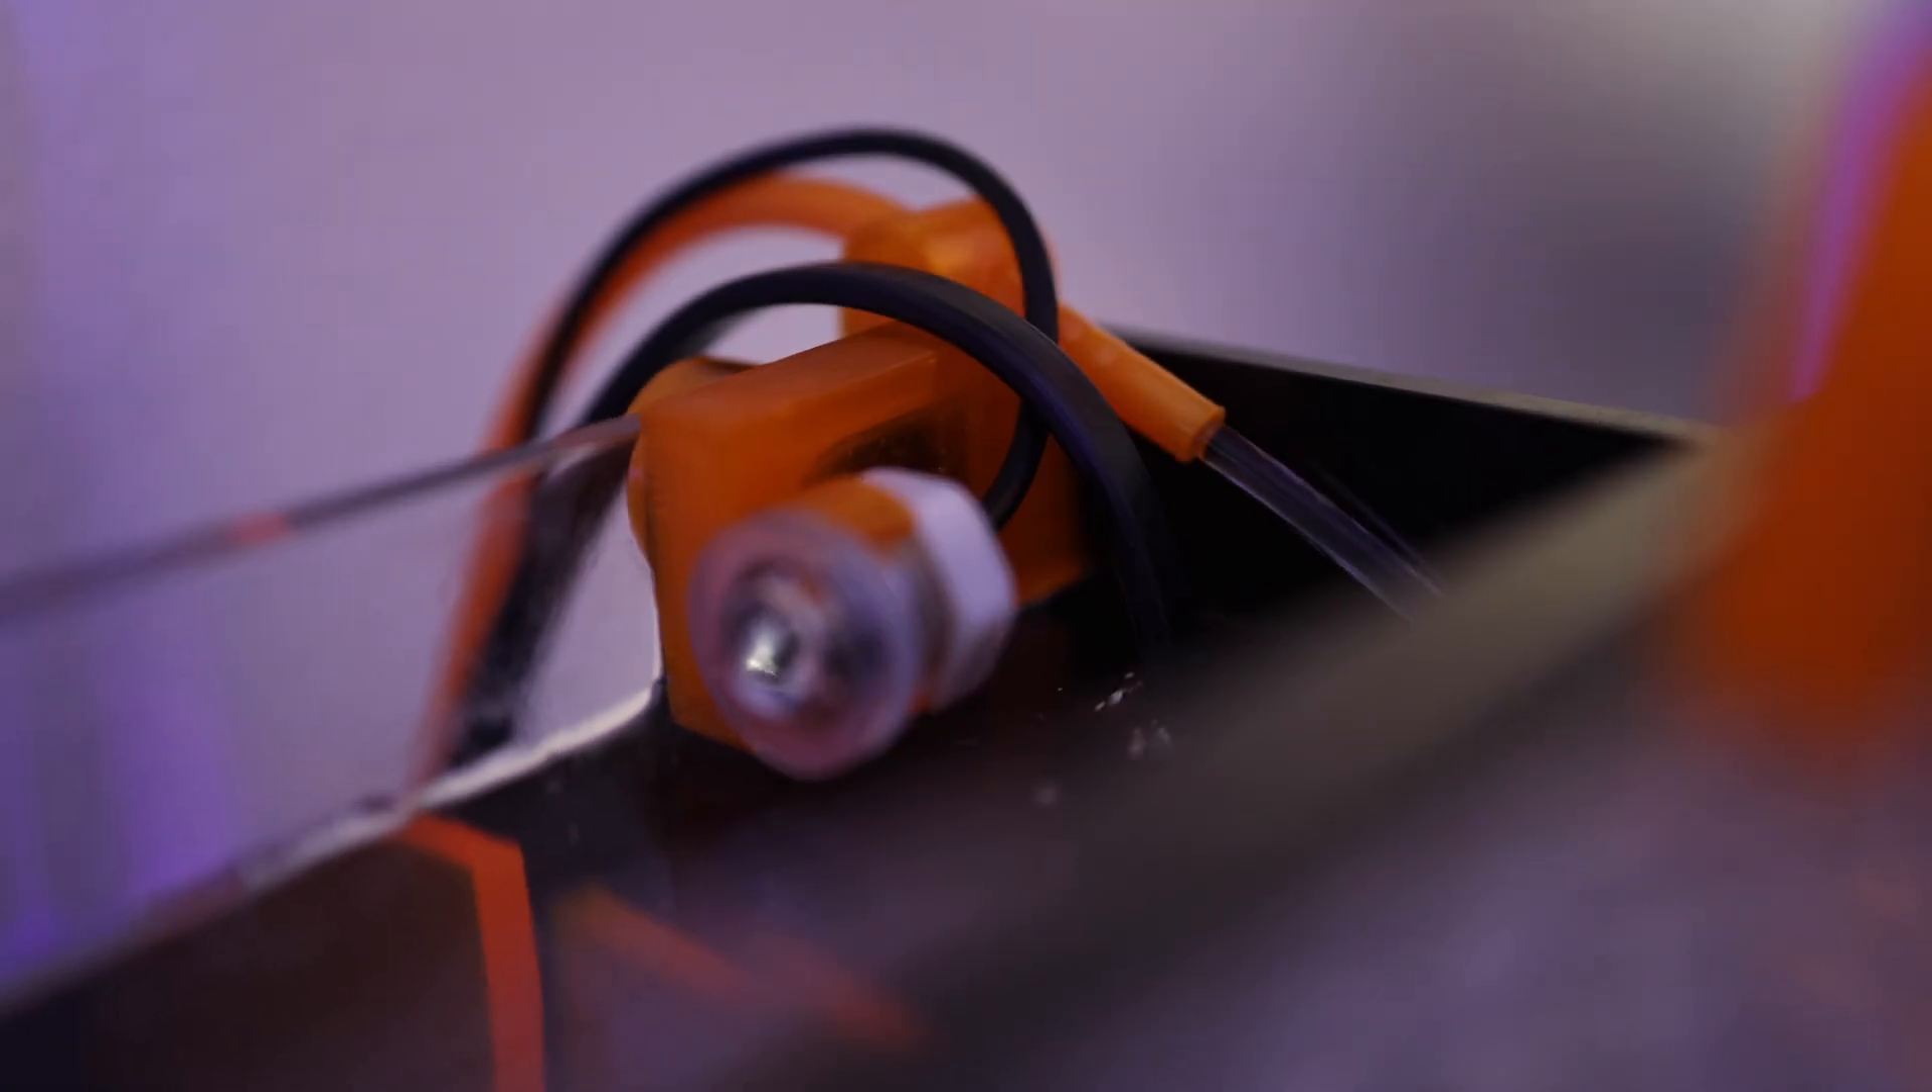We've got our auto top off return line right here which is just clipped onto the side of the aquarium.